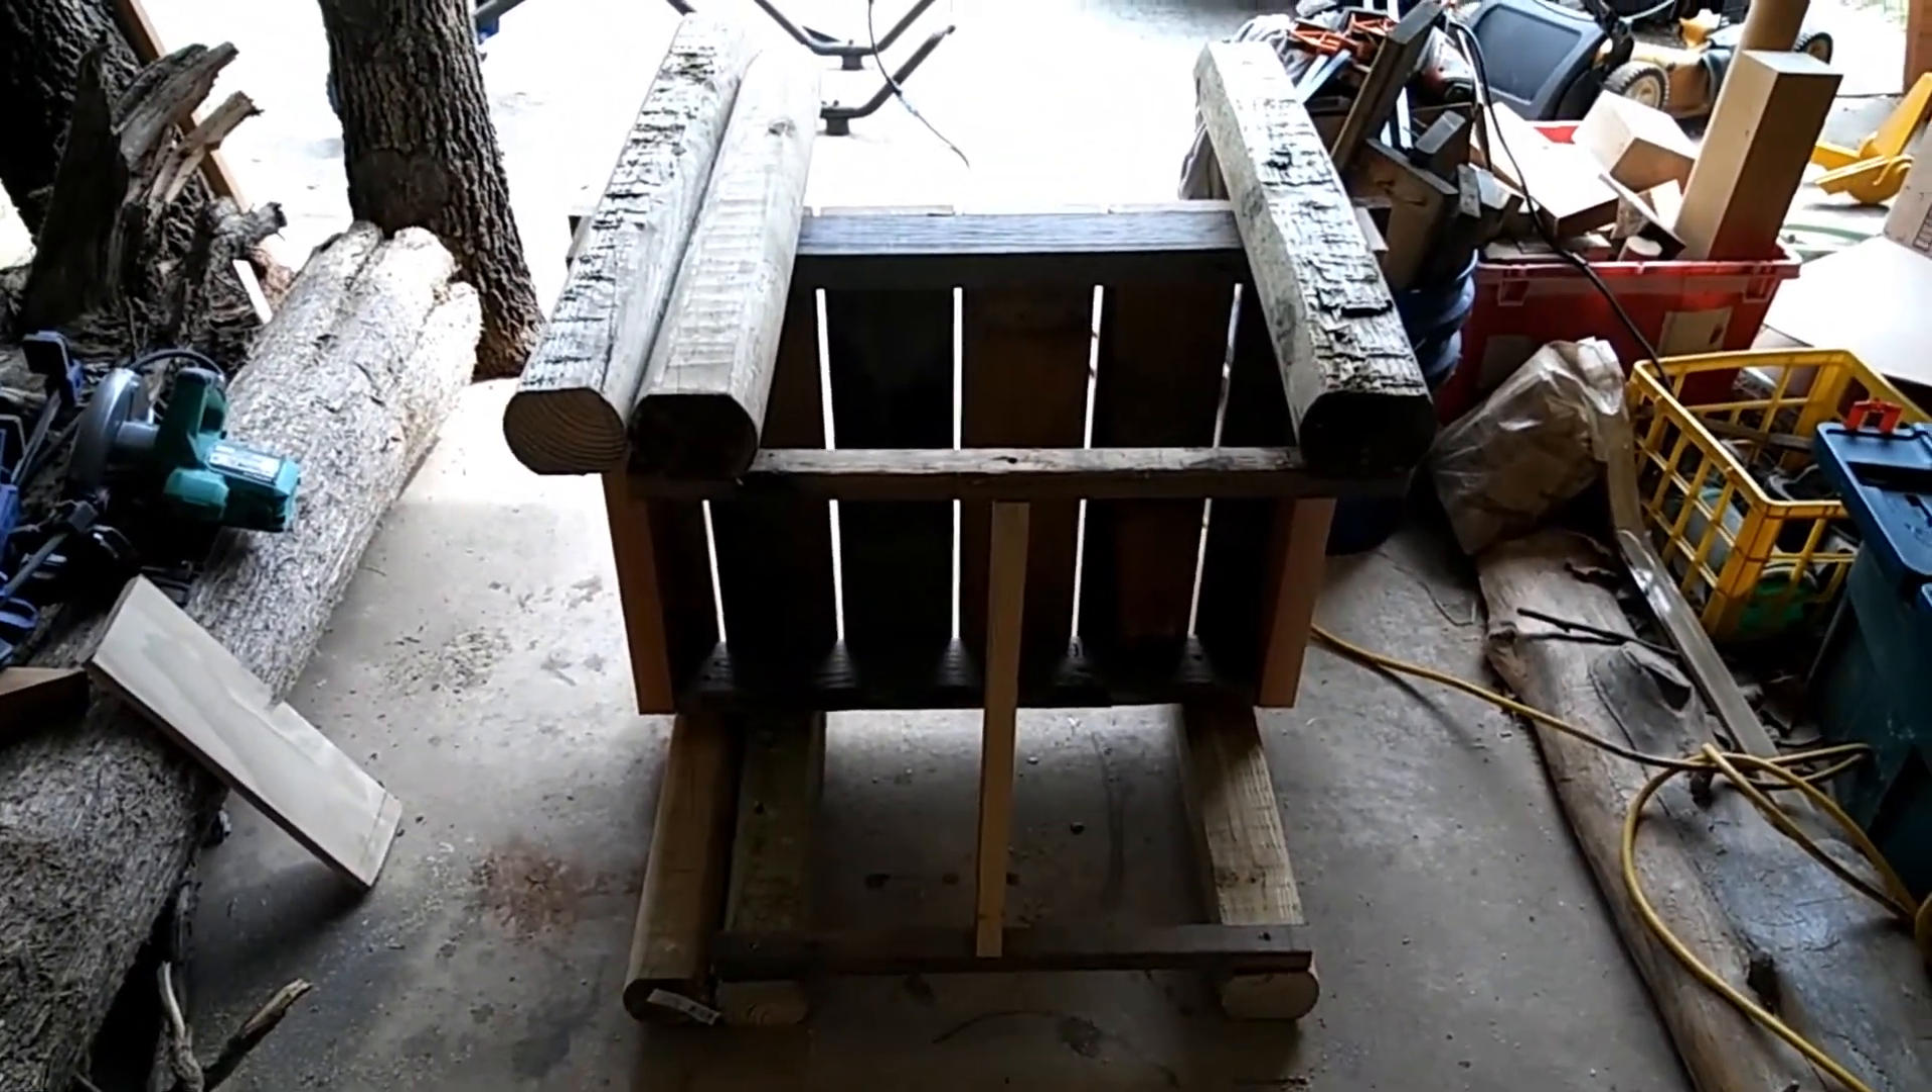So anyway the overall build is now done I just need to wrap the tops of the landscape timbers with some rope to kind of give it that boat dock look and call this one done.